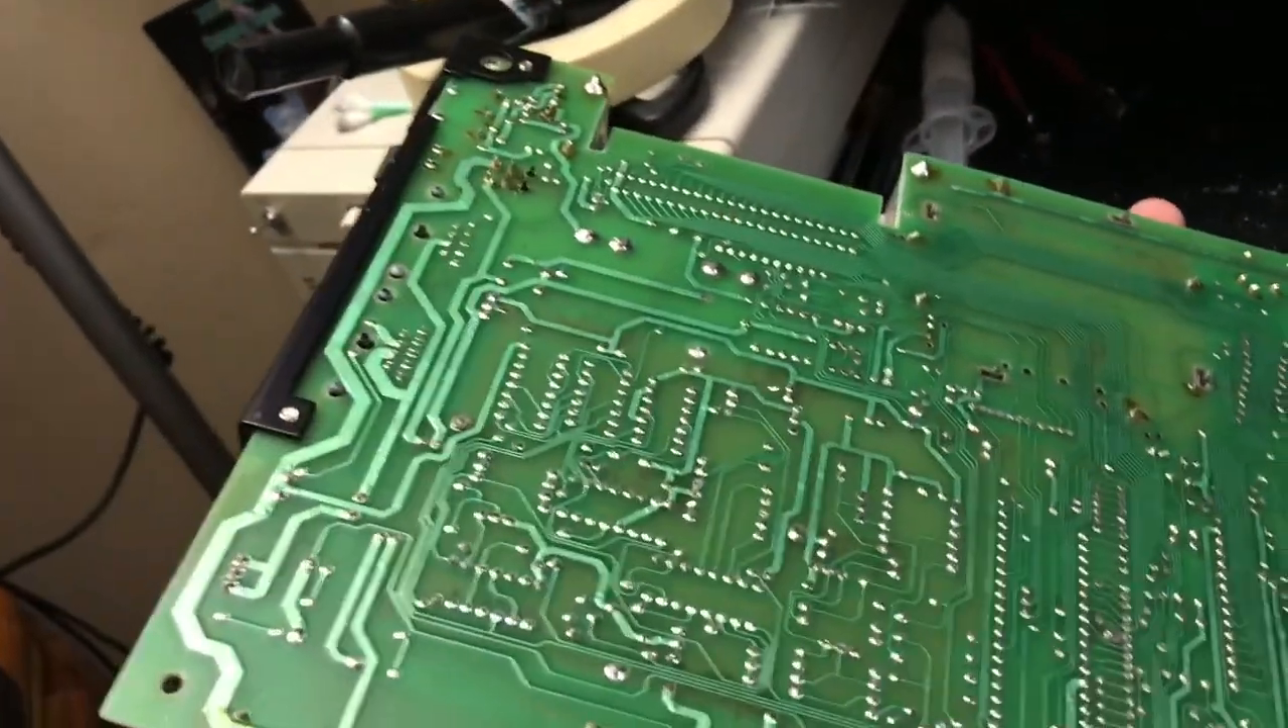Uh, I've also desoldered the, uh, the back shielding here to expose the back of the PCB.